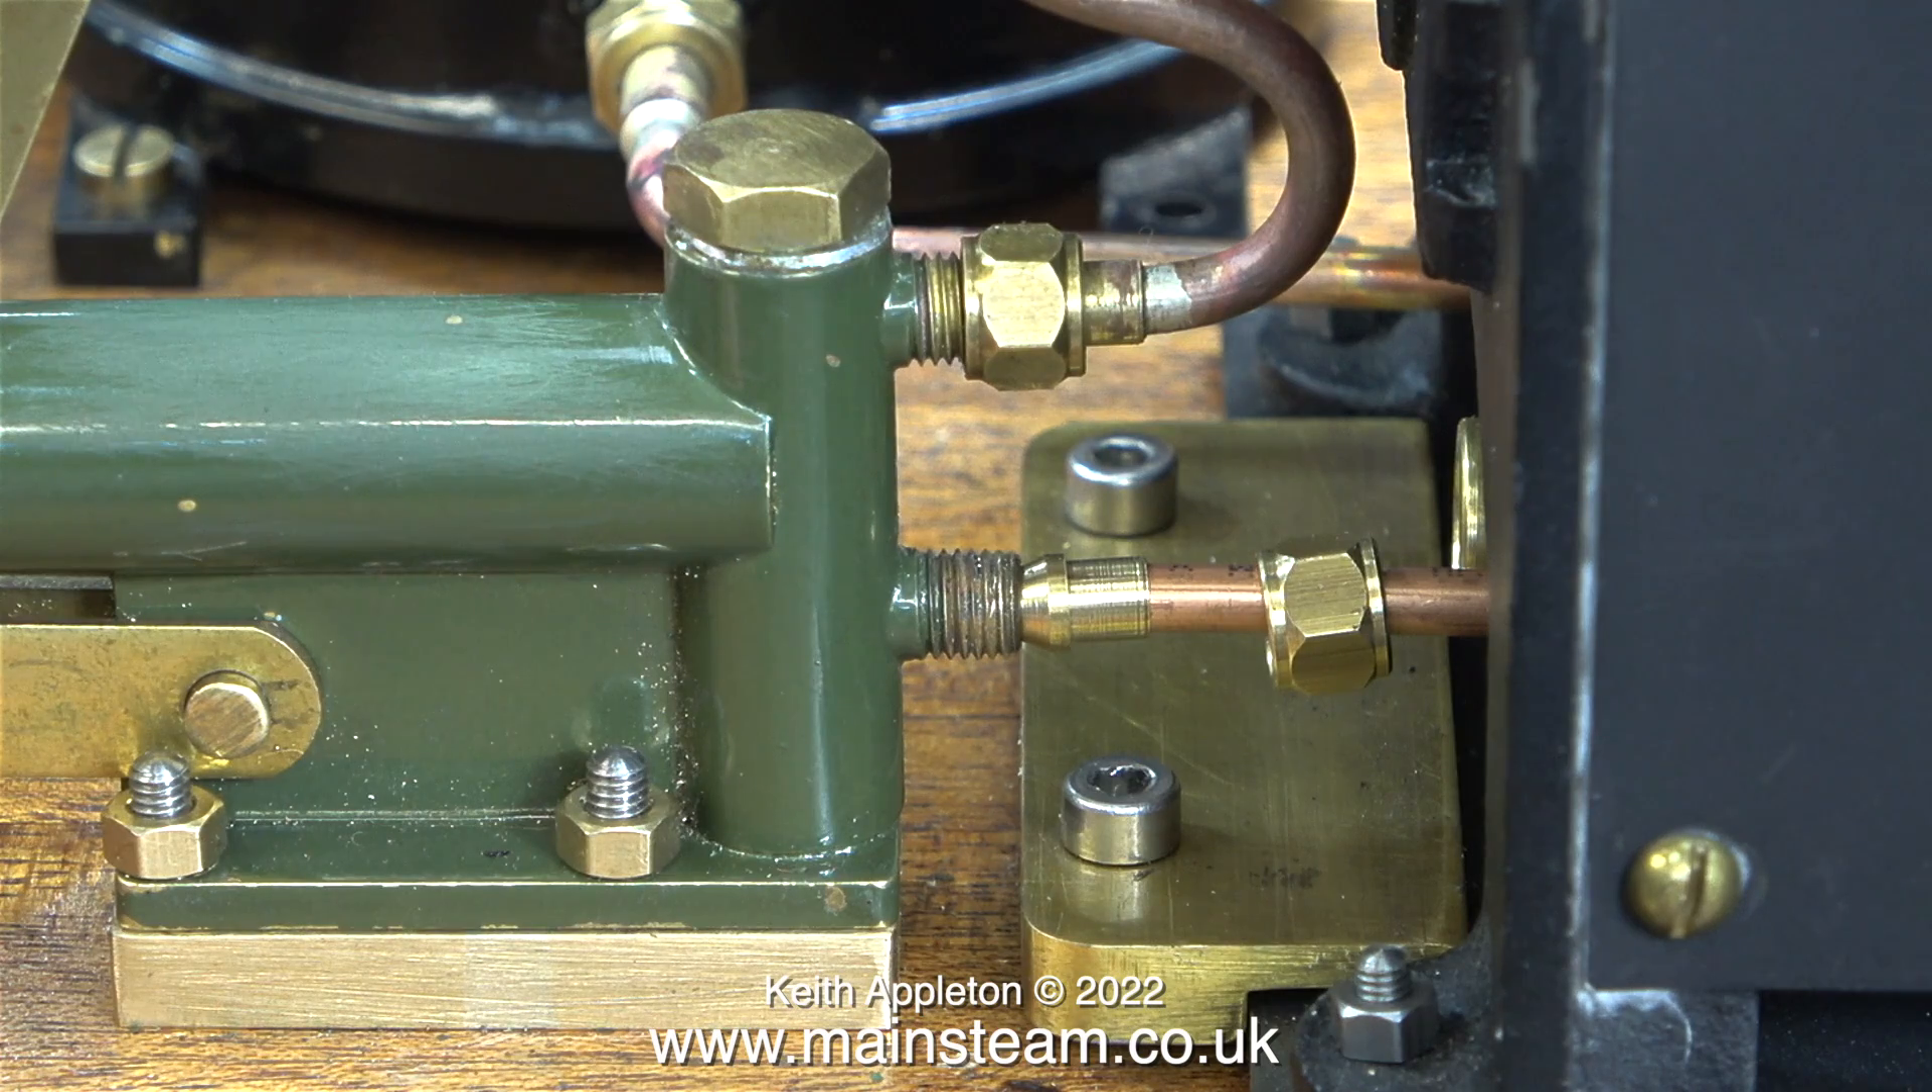I've silver soldered the top pipe as you can see the bottom part is loosely fitted together.